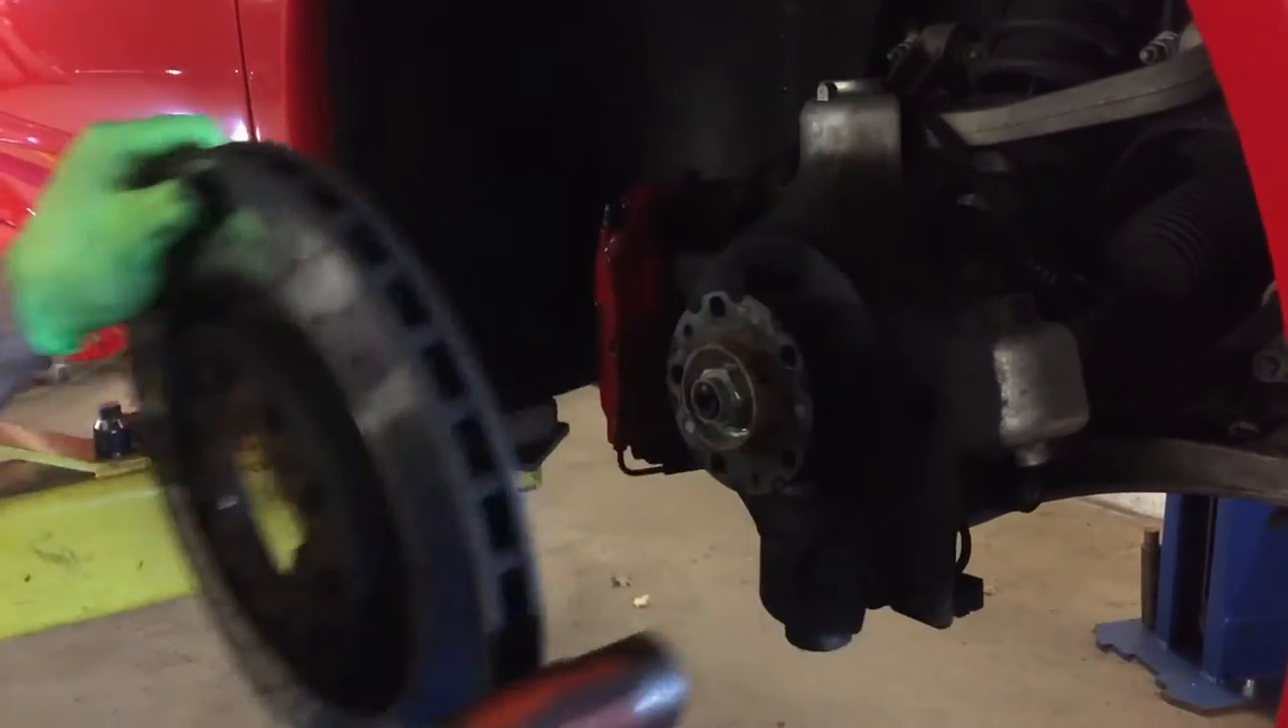We've gotten the rotor out of the way.